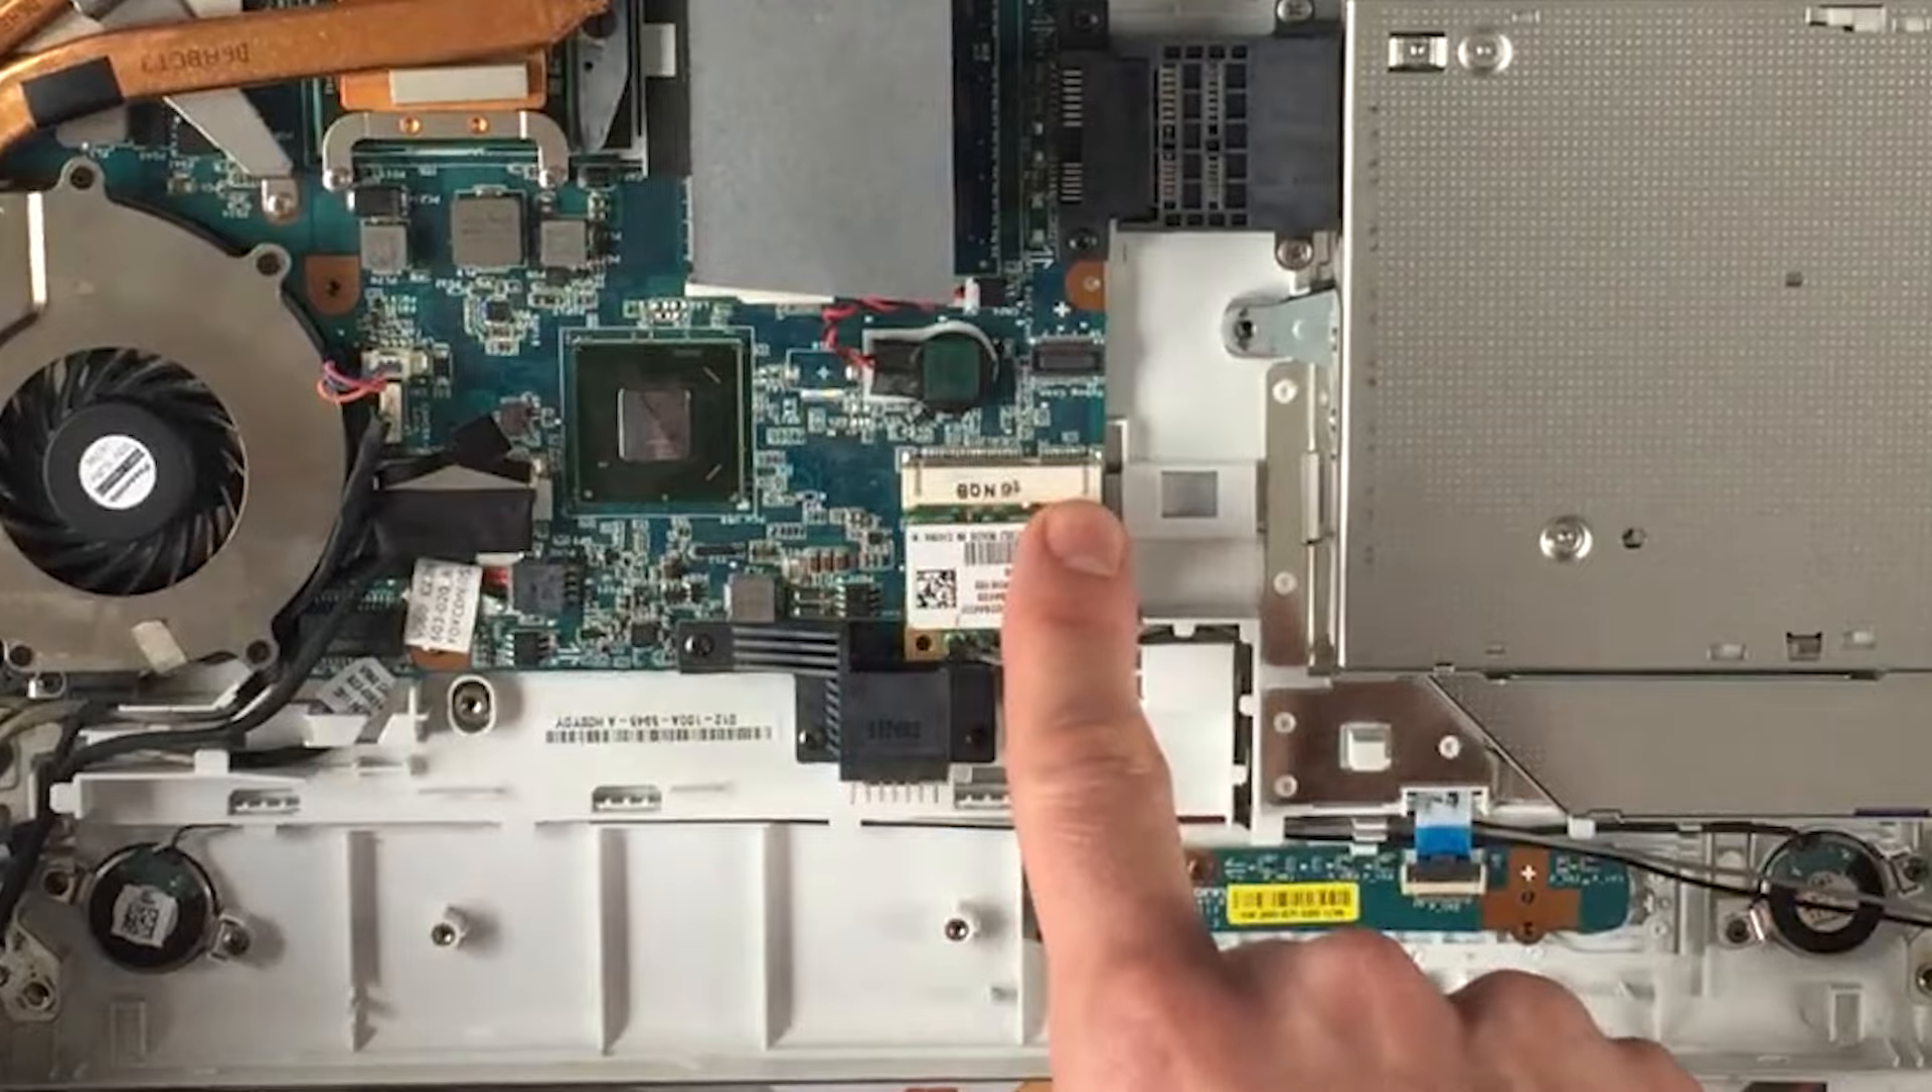Donc la partie arrière est déclipsée. On a maintenant accès au PC.